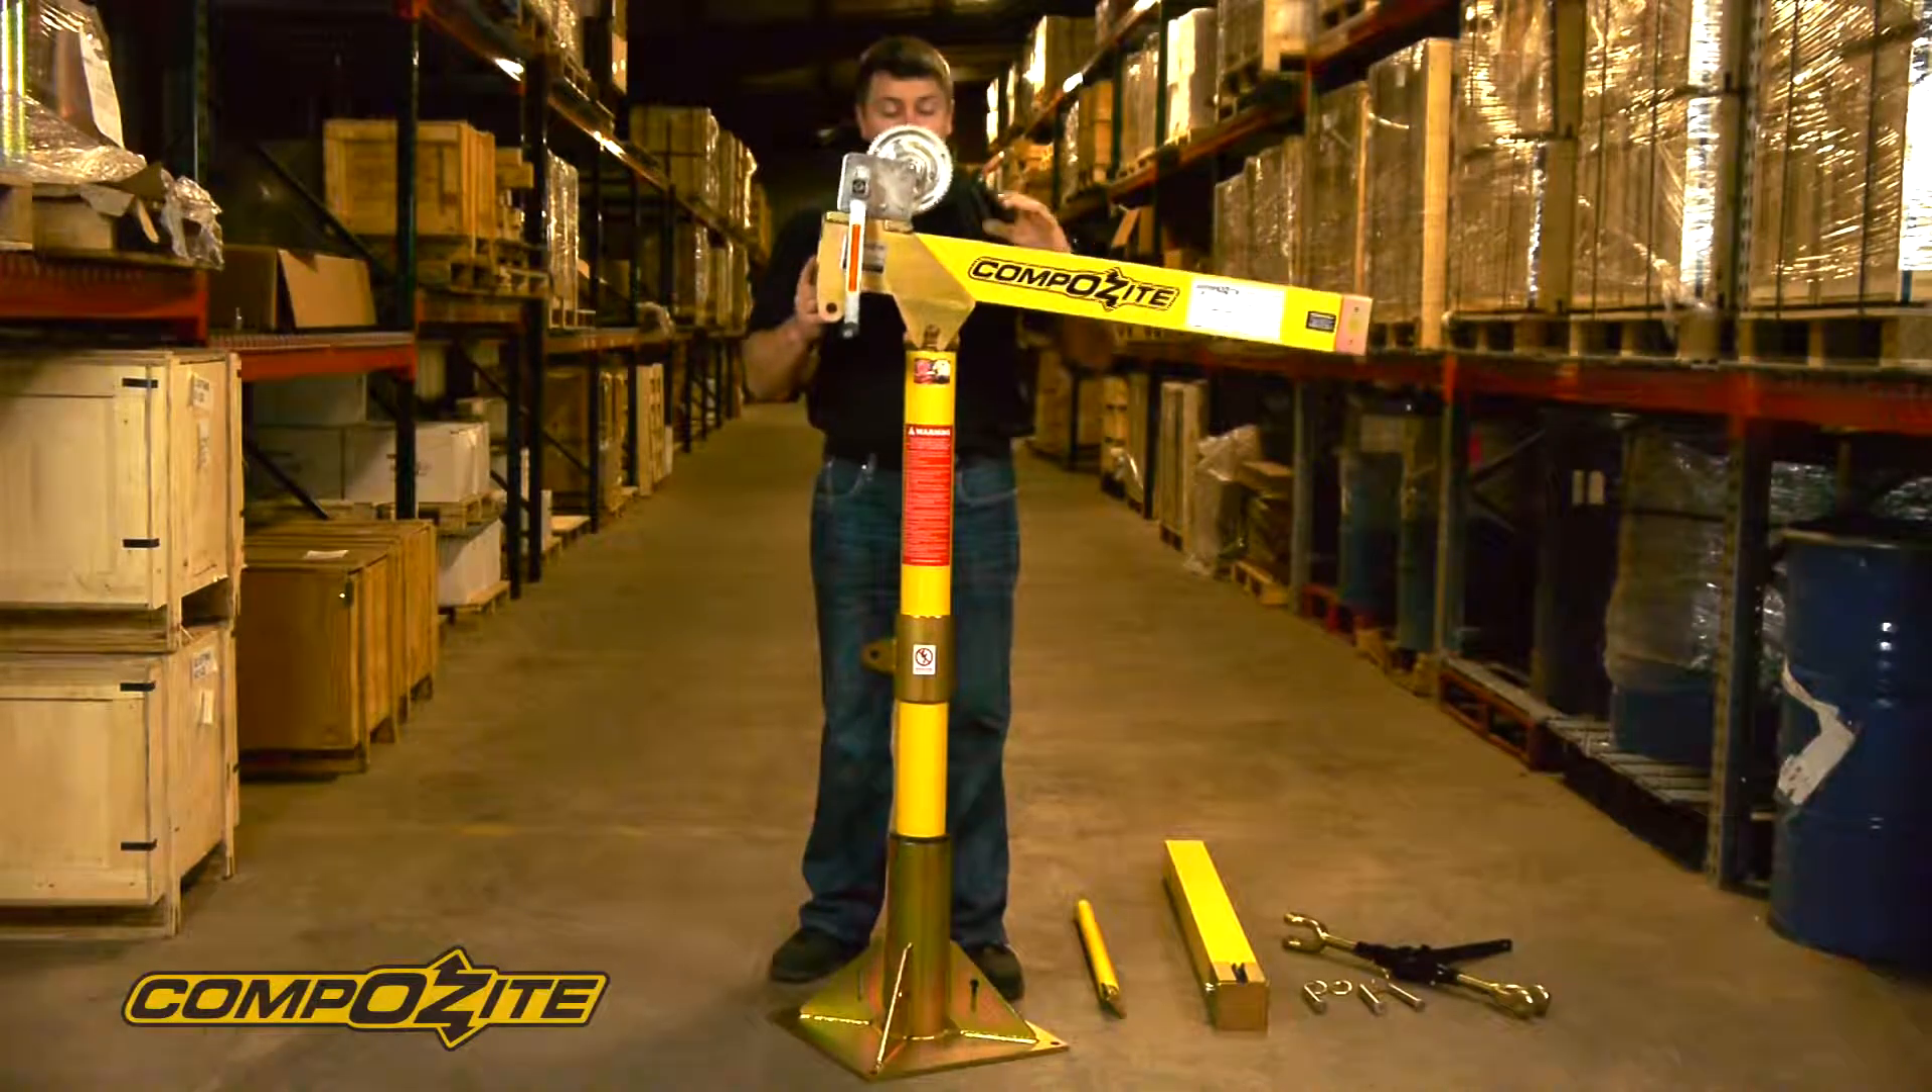Now the boom is locked into the top of the mast.